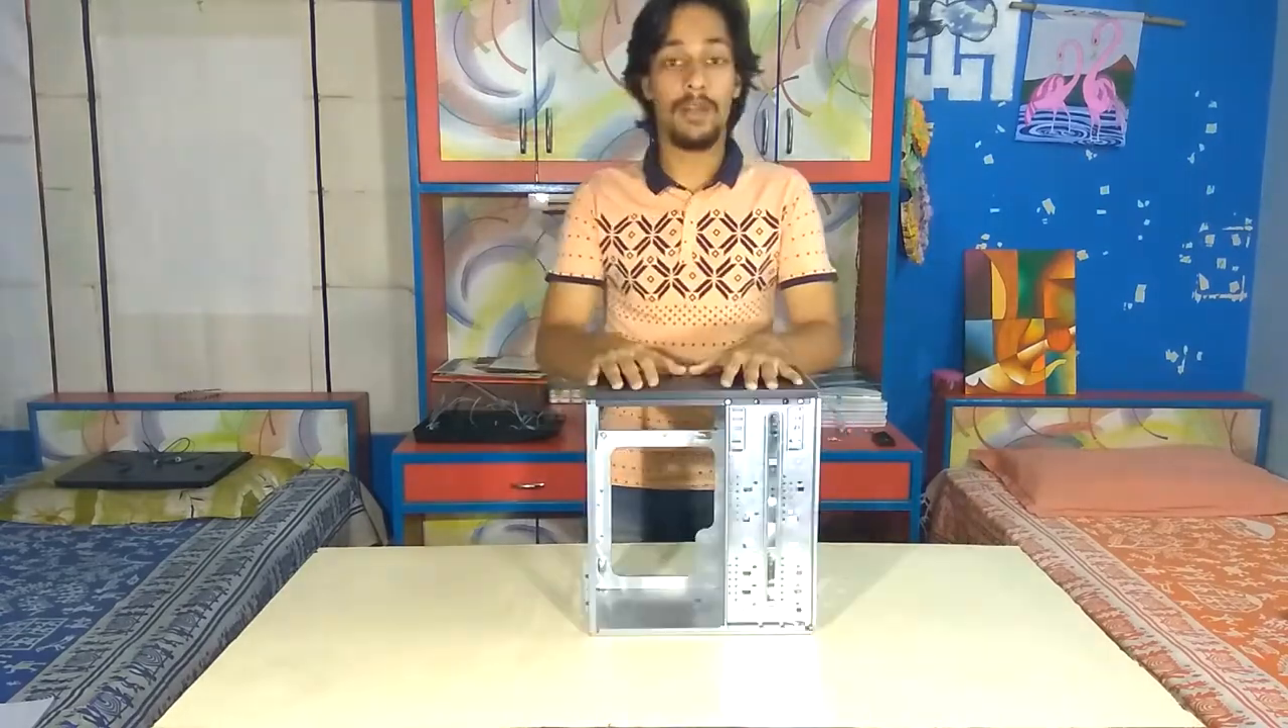So, we are done removing the plastics and all and we are left only with the metal frame.